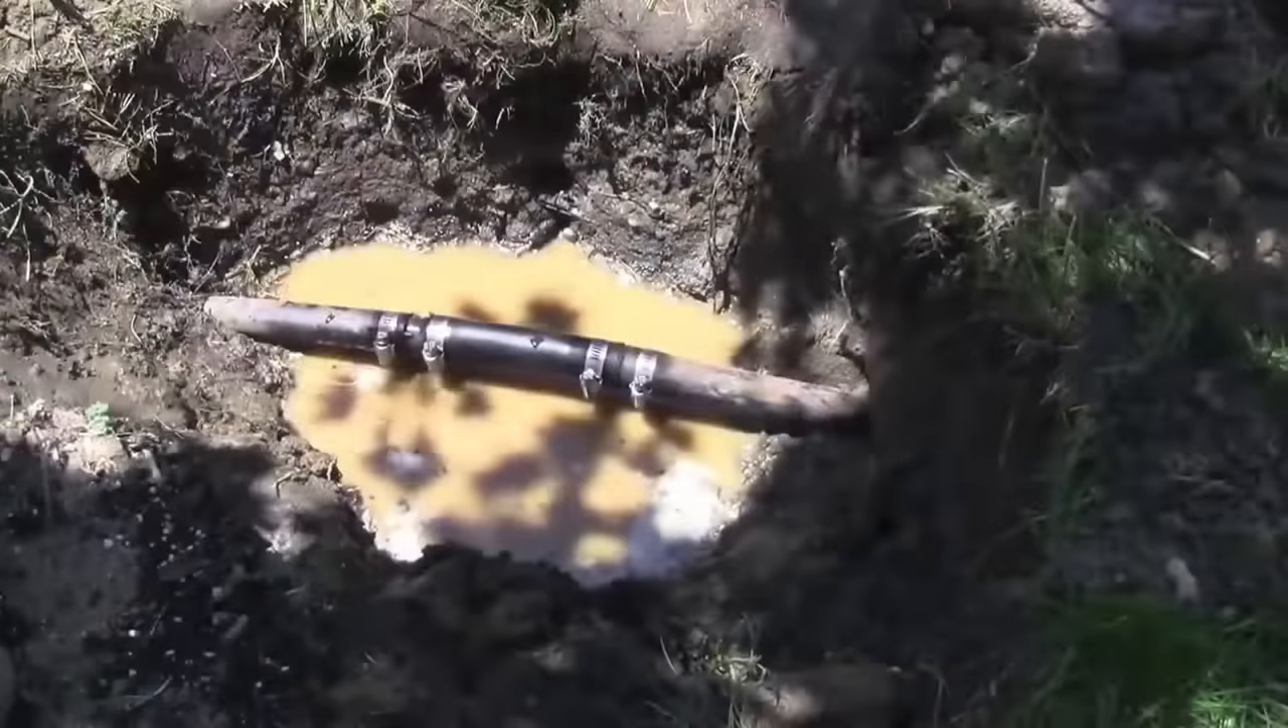There's my one hose clamp over the one side of the coupling and another hose clamp over the other side of the coupling.